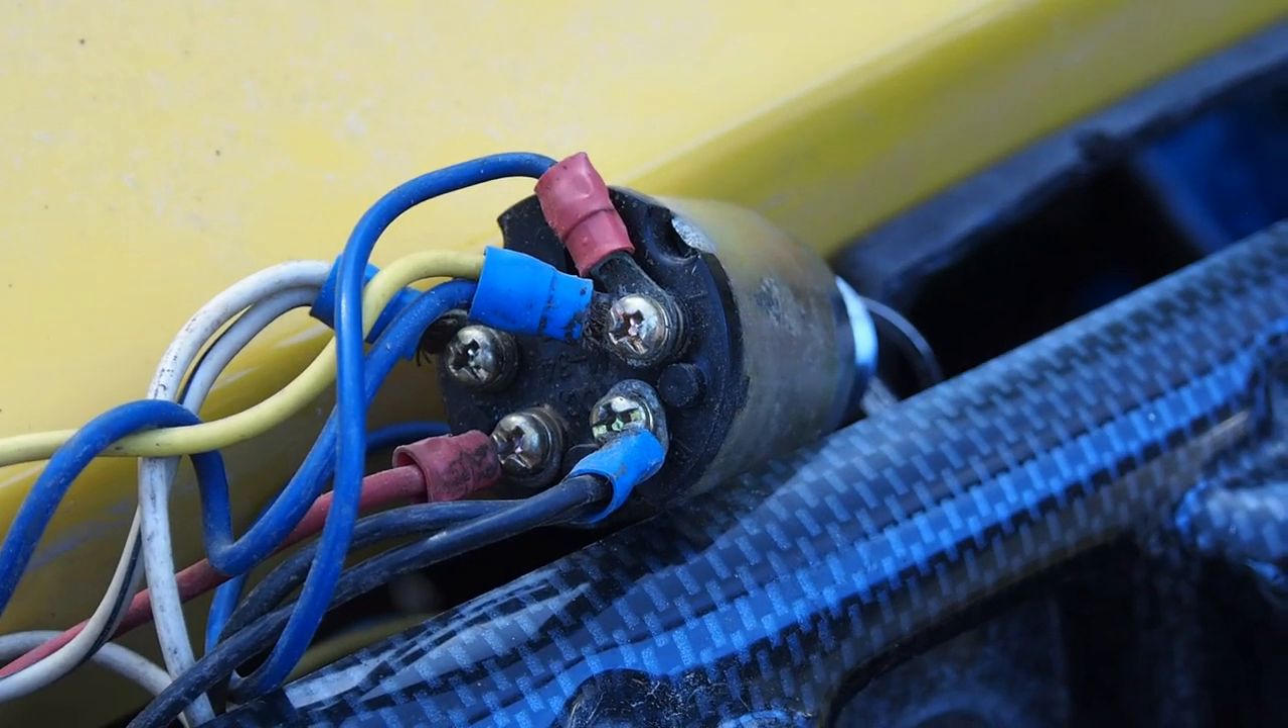So what I've done is I've taken the switch out of the dashboard so you can see the back of it.